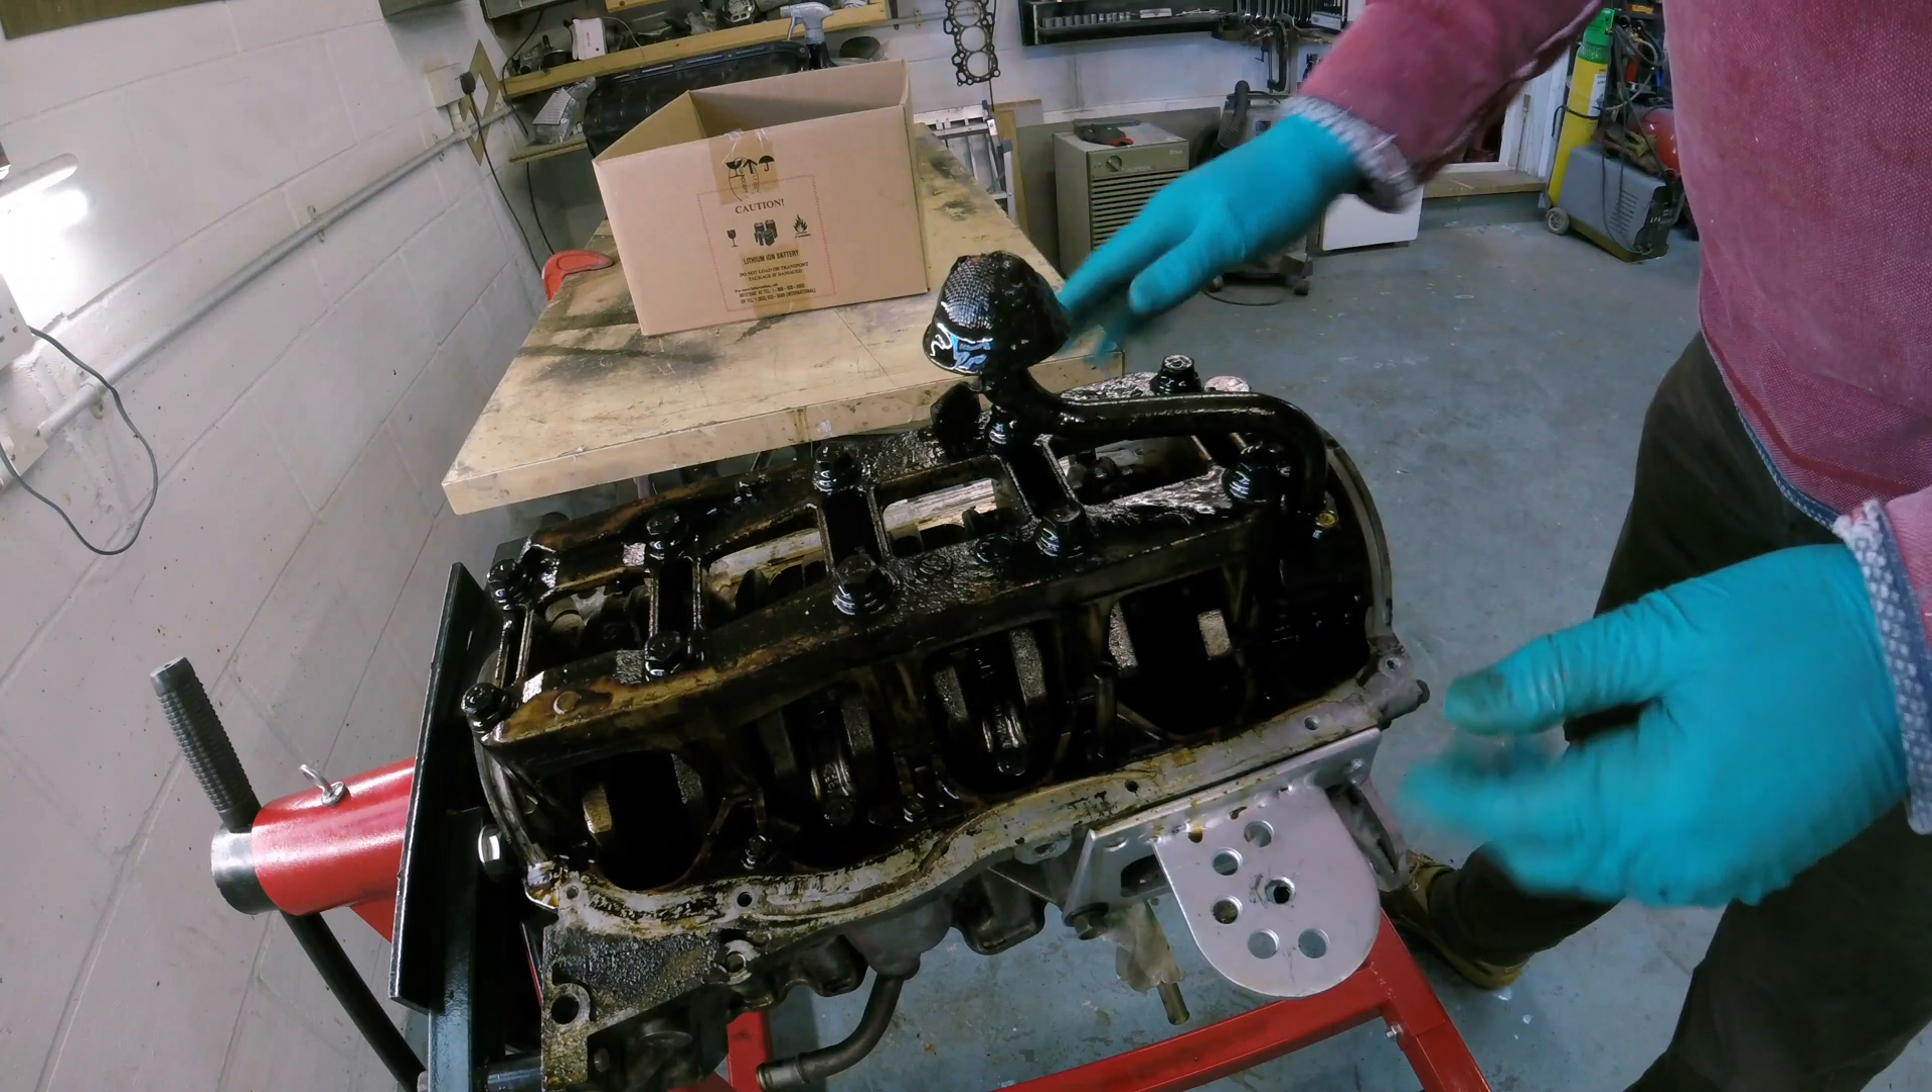As you can see I've just taken the sump off this engine and as you can see it's extremely dirty.